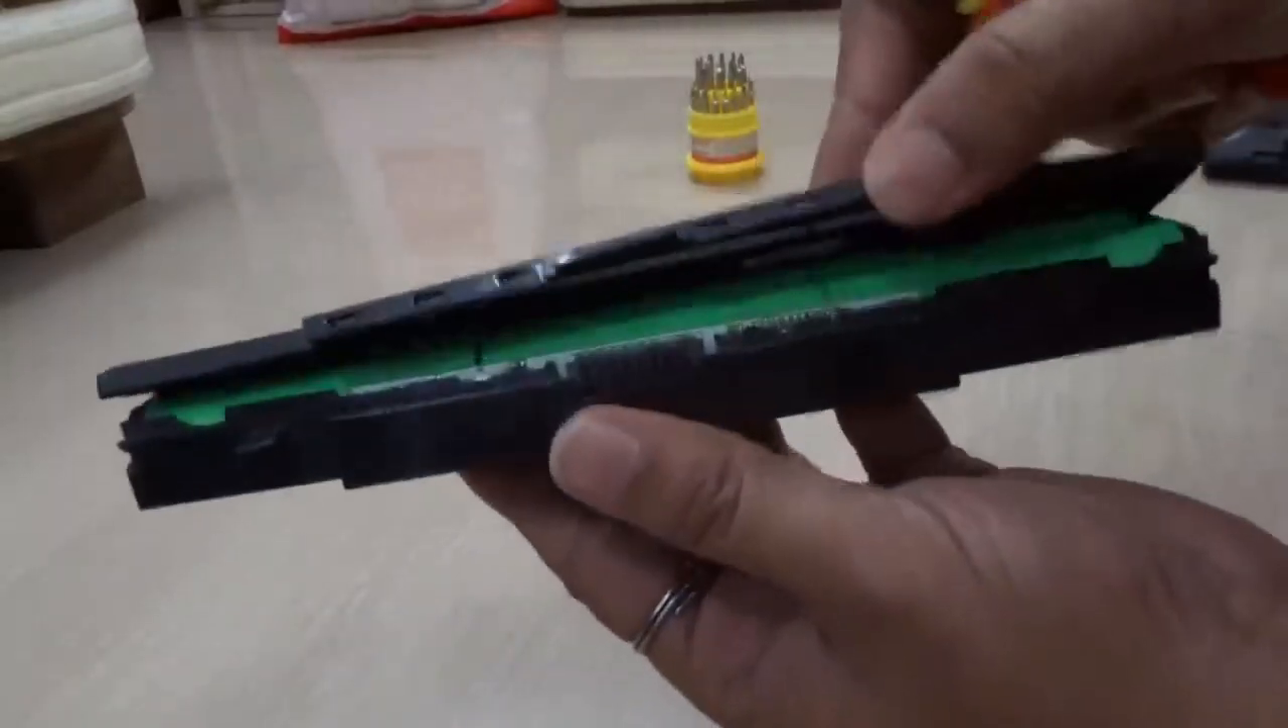You can see from here, I have opened the battery.